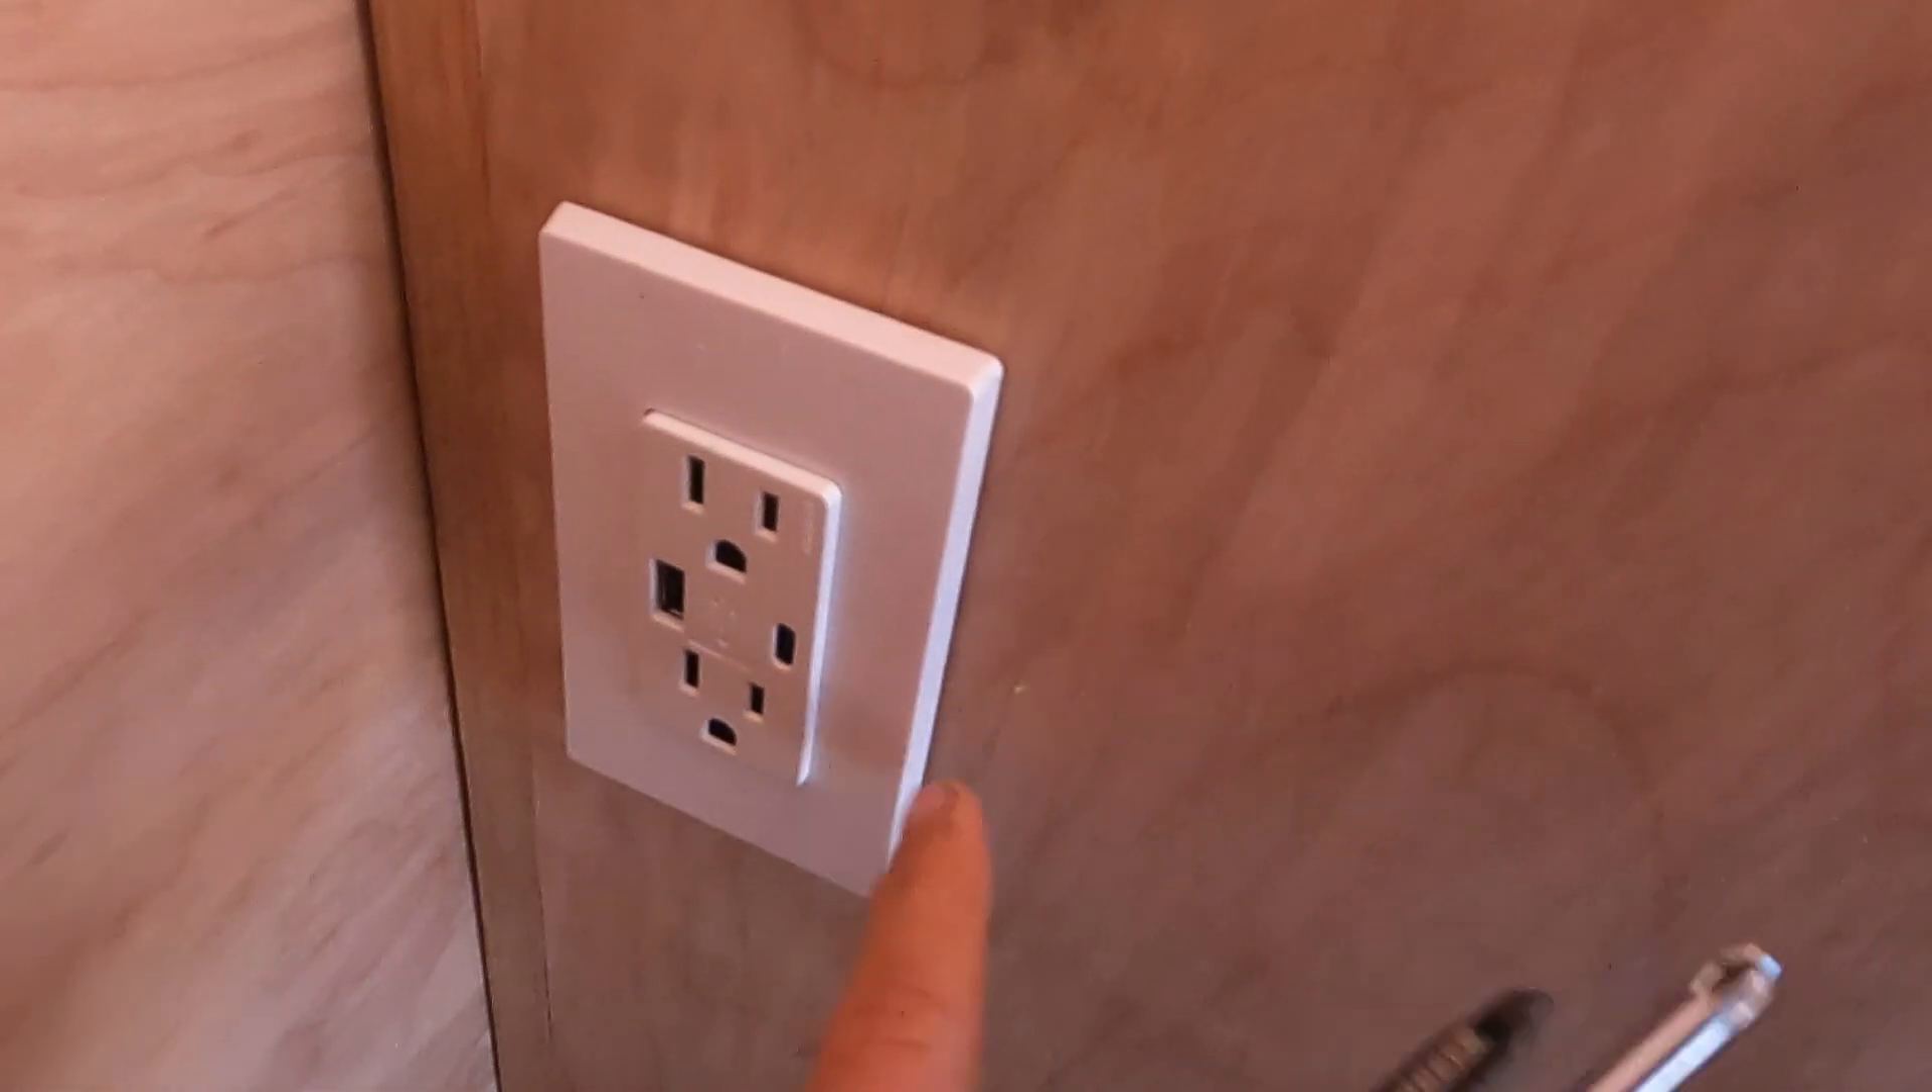So we got our outlet in looks nice and clean.